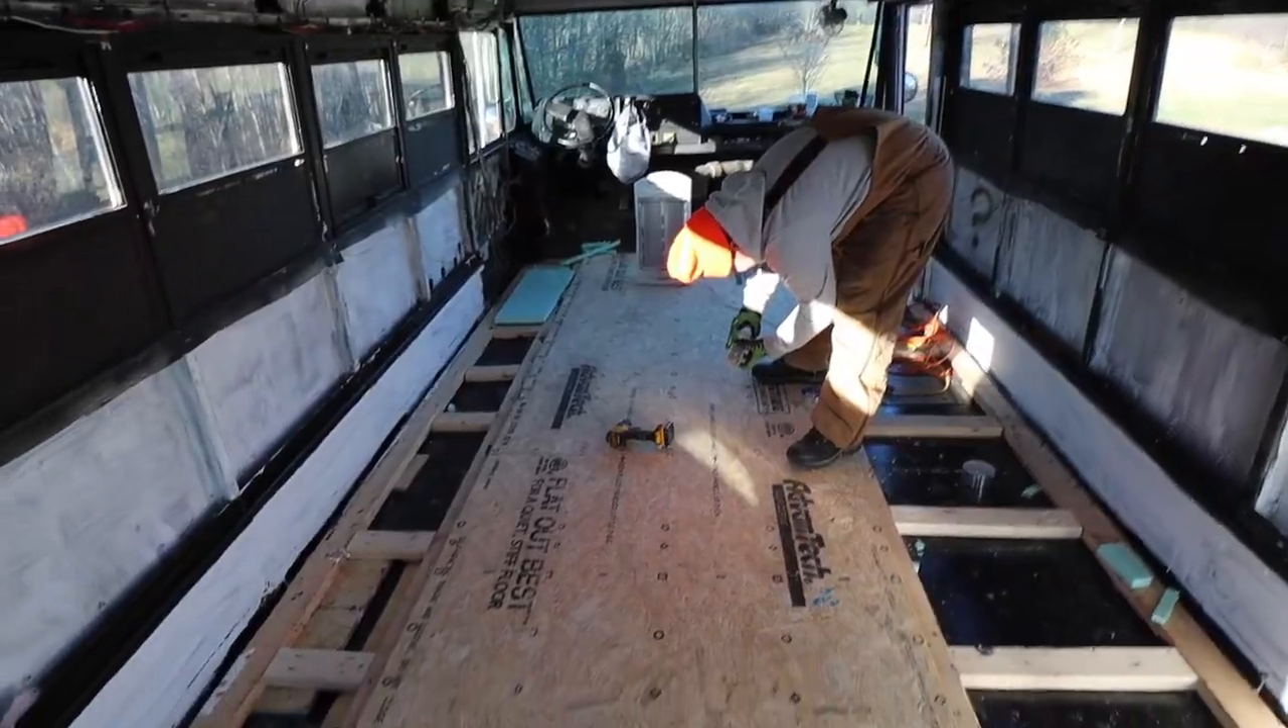Second panel is in. Look at that.